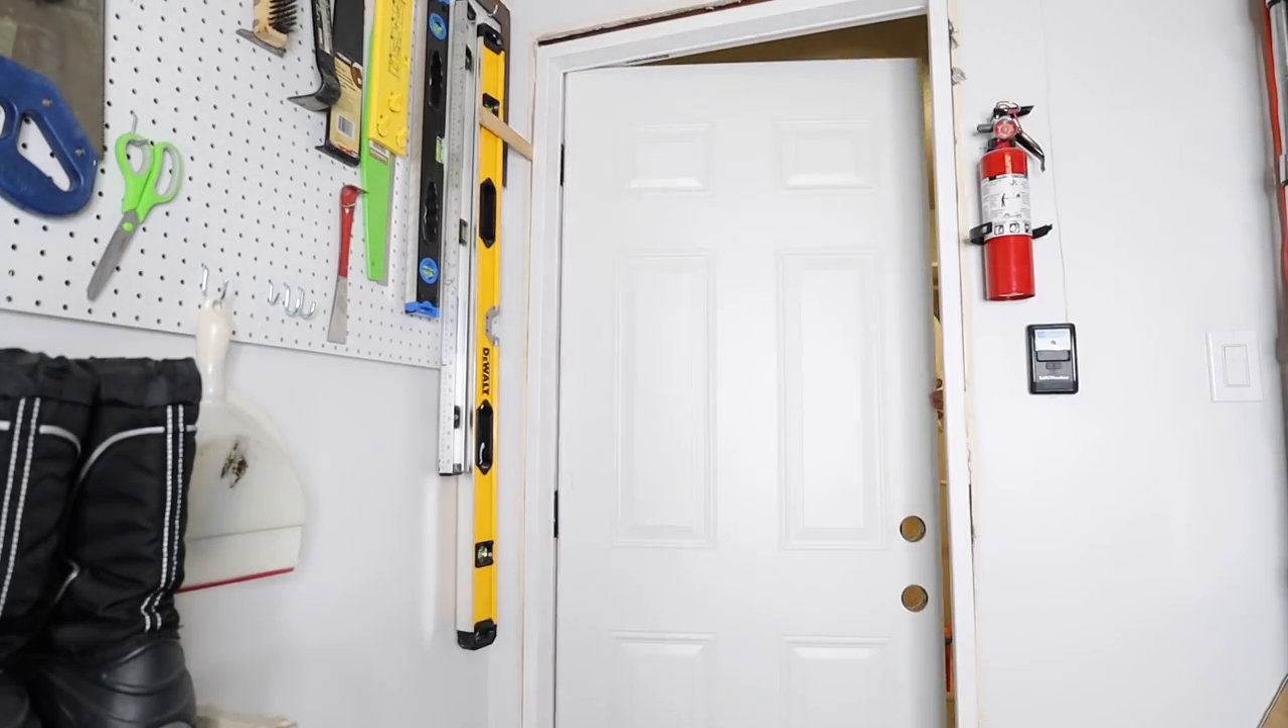Now all I gotta do is get the handles on here and then I can go home.